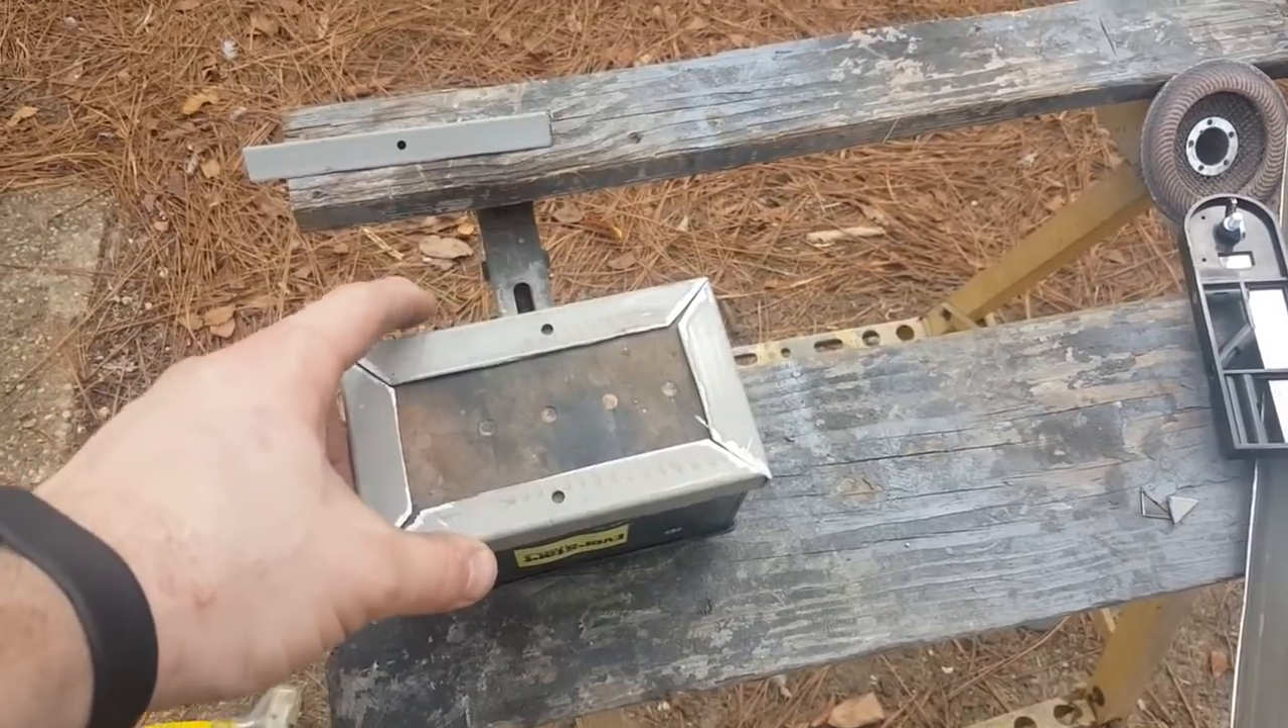All the cuts fit quite nicely. They've been mitered that way.